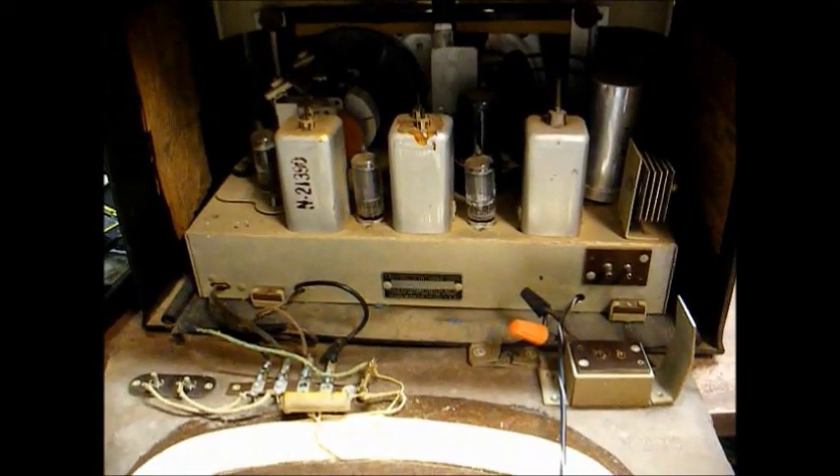Here we are with the back cover removed.